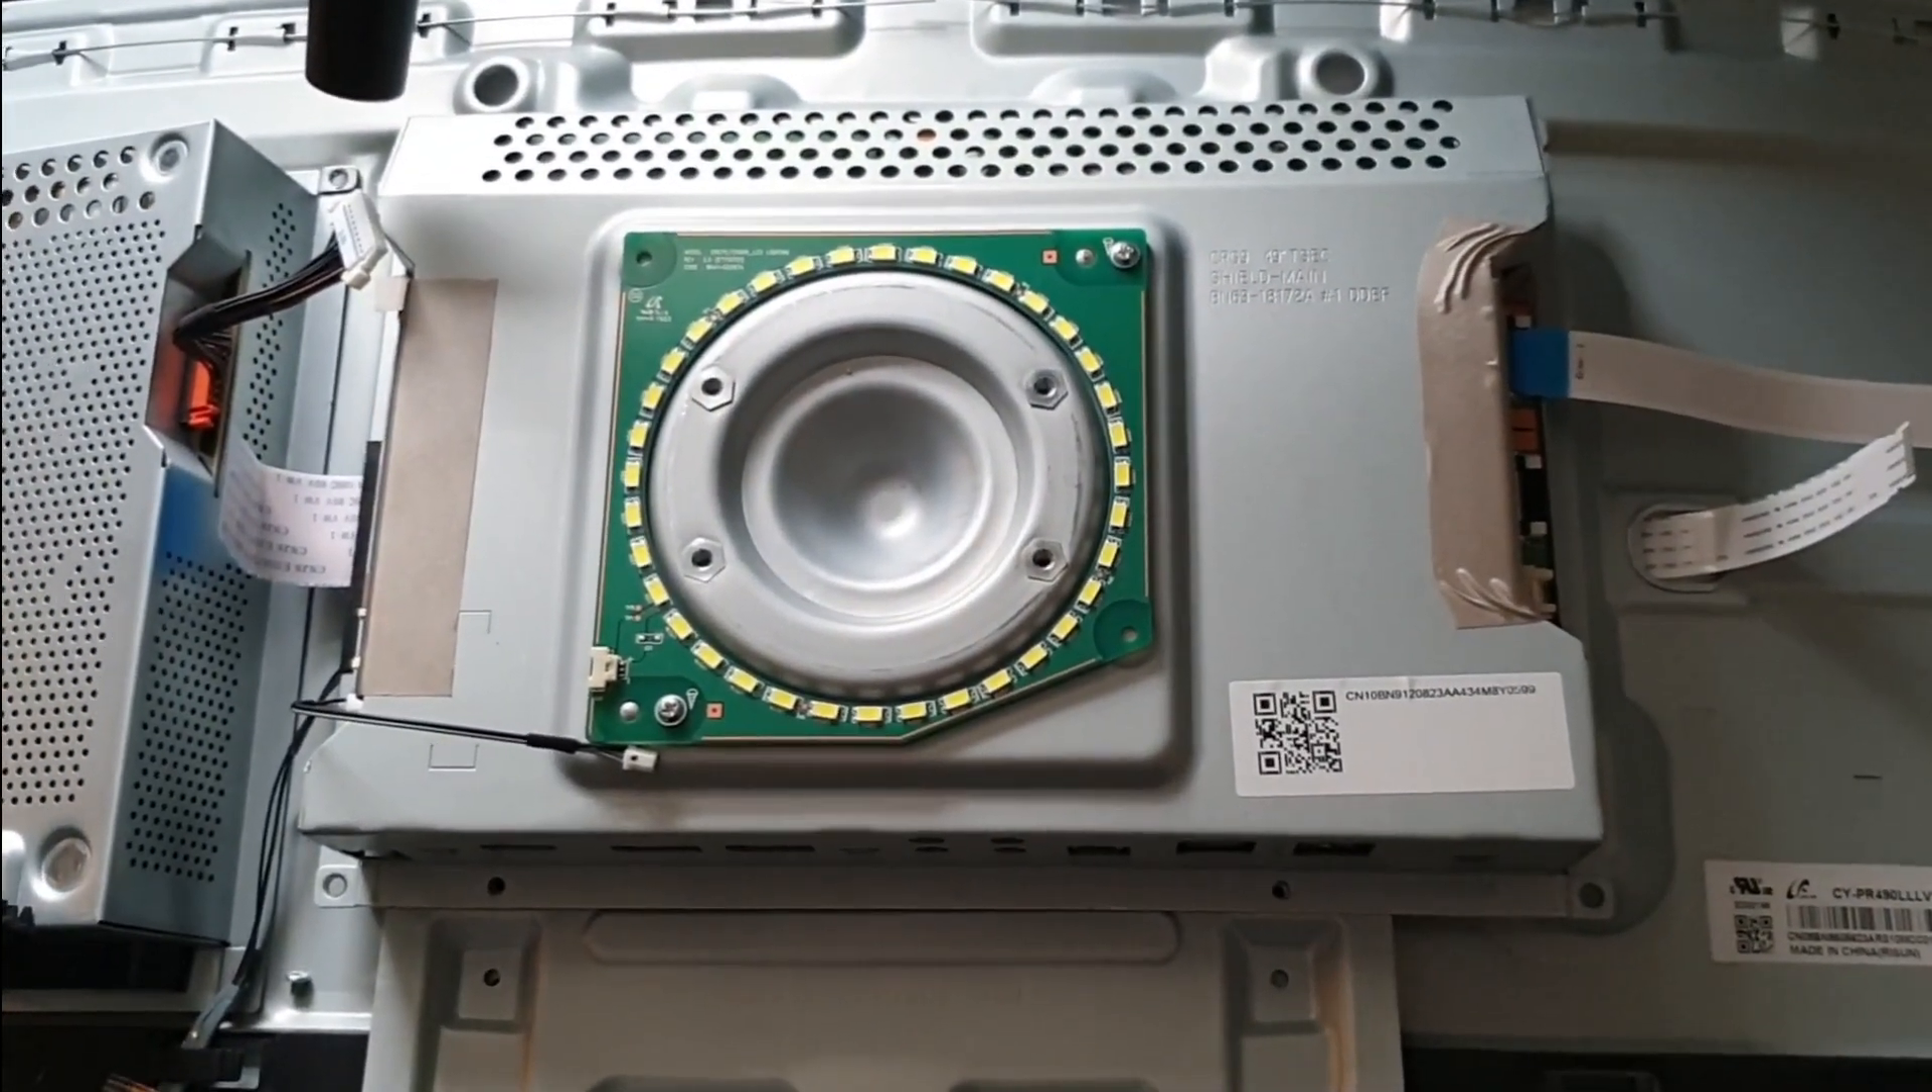I just managed to remove the back cover and it's quite simple.